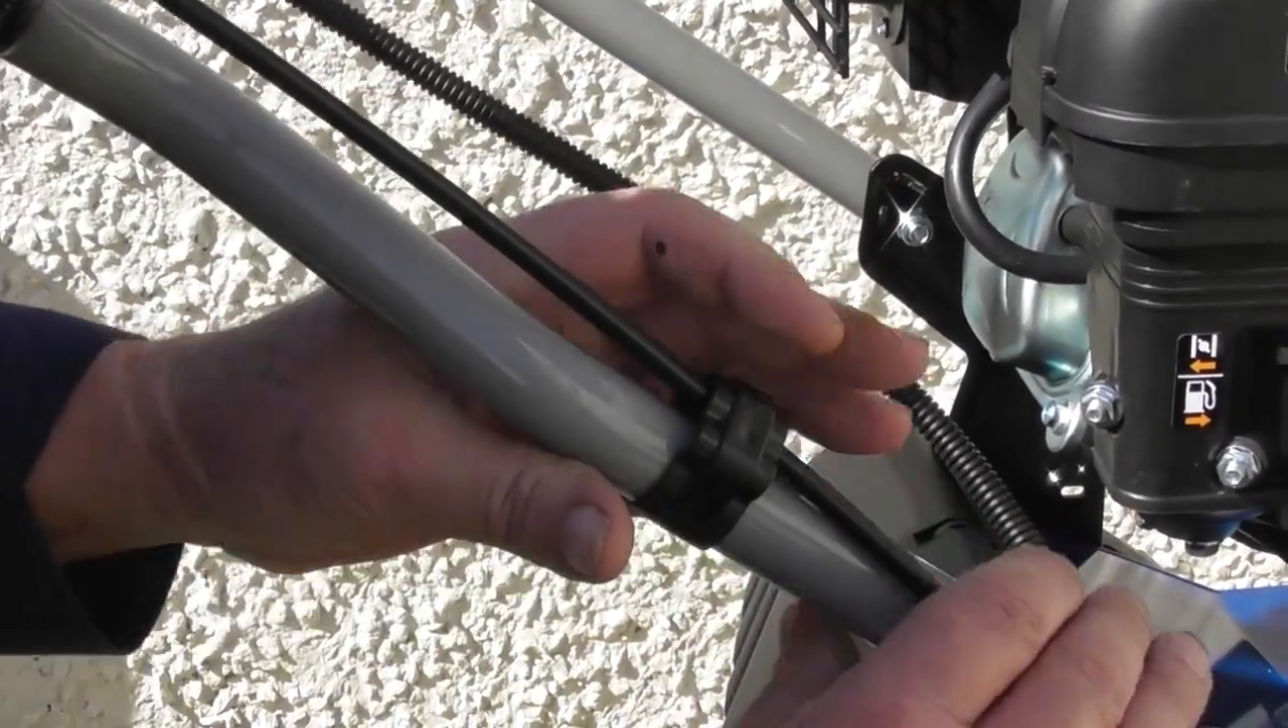I'll just pull these little clips off the bar and place them neatly over the cables. That's that one in place and the same on the other side.